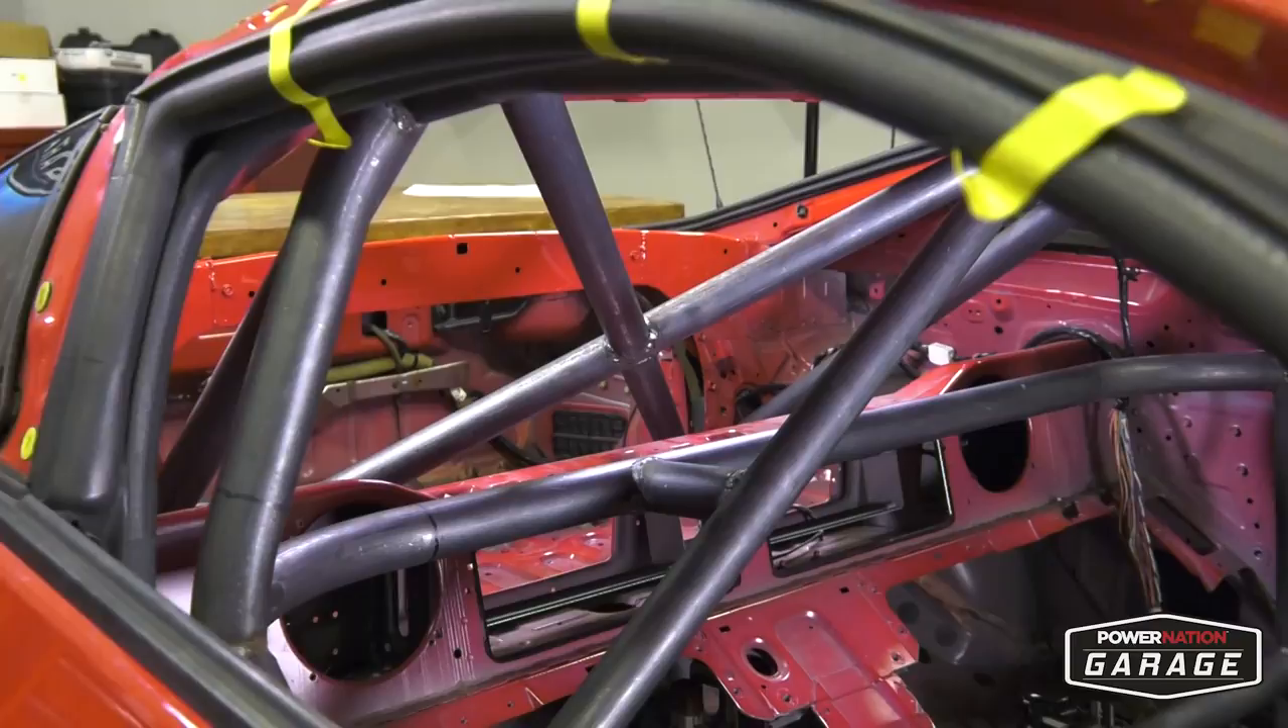Alright, so we got the Rollcage installed.